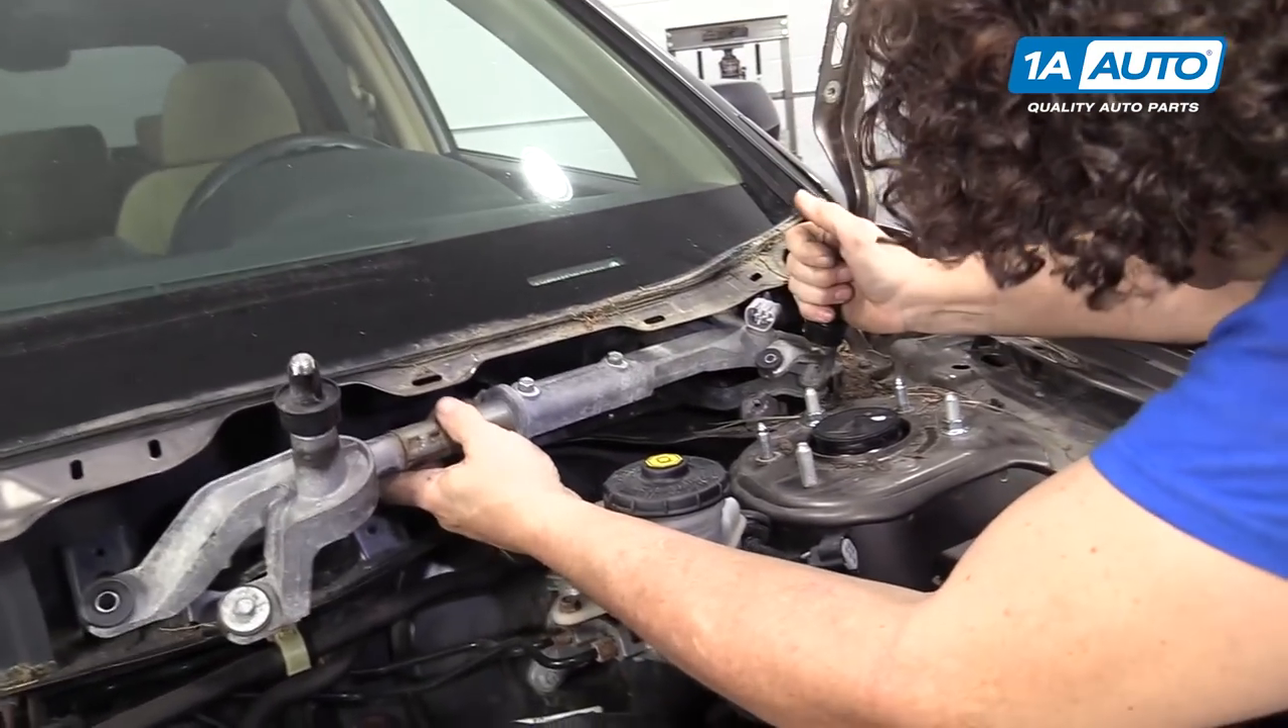And now you see the wiper transmission is exposed.